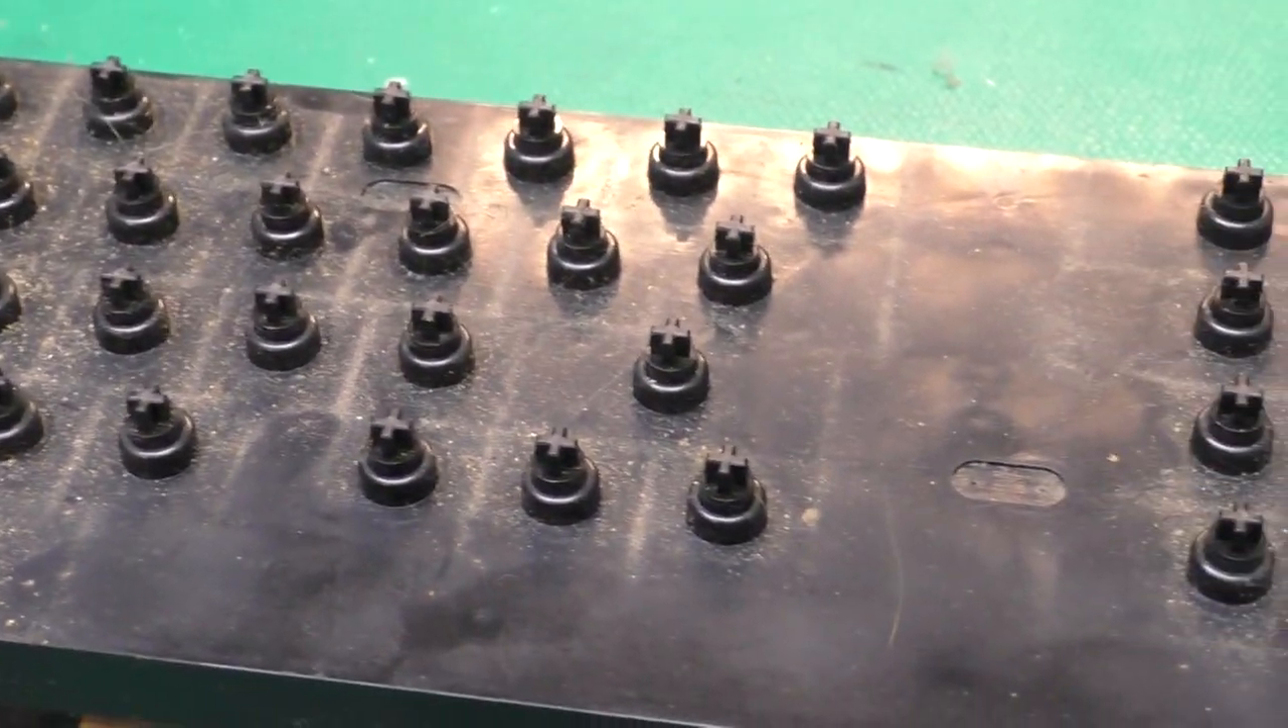Got all the key caps off of there.